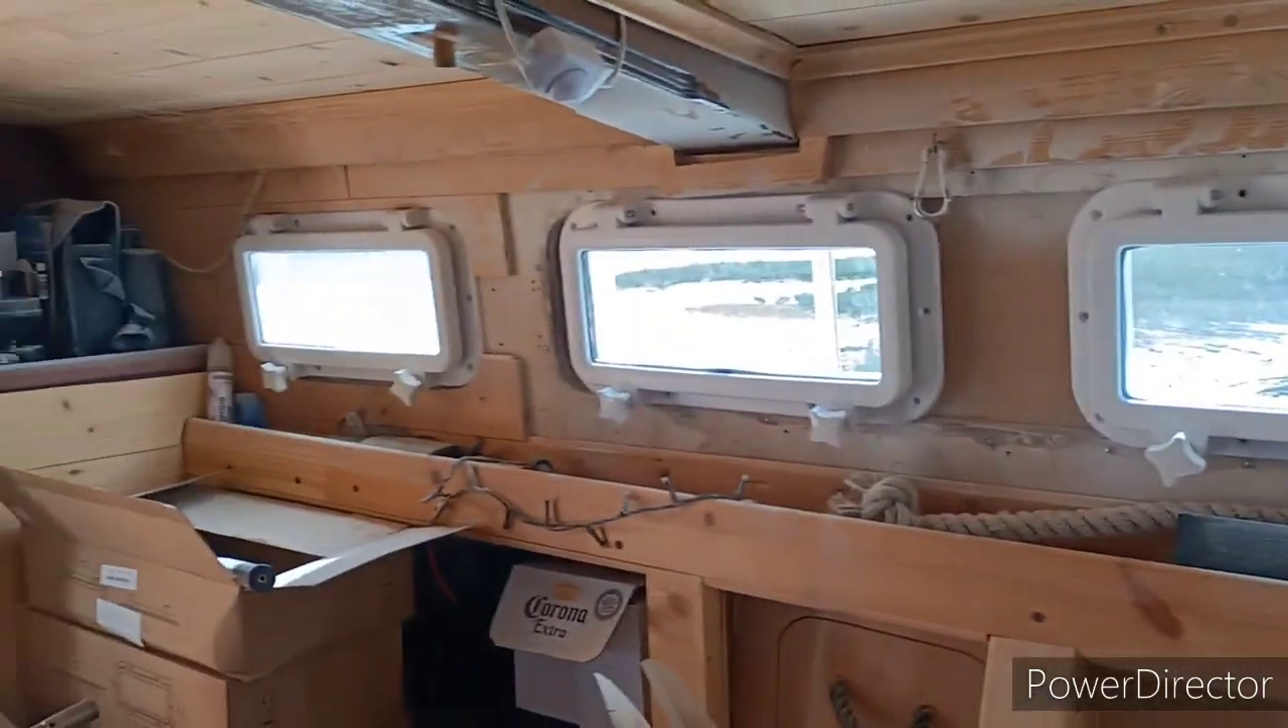I've cut the holes and the three windows are in.